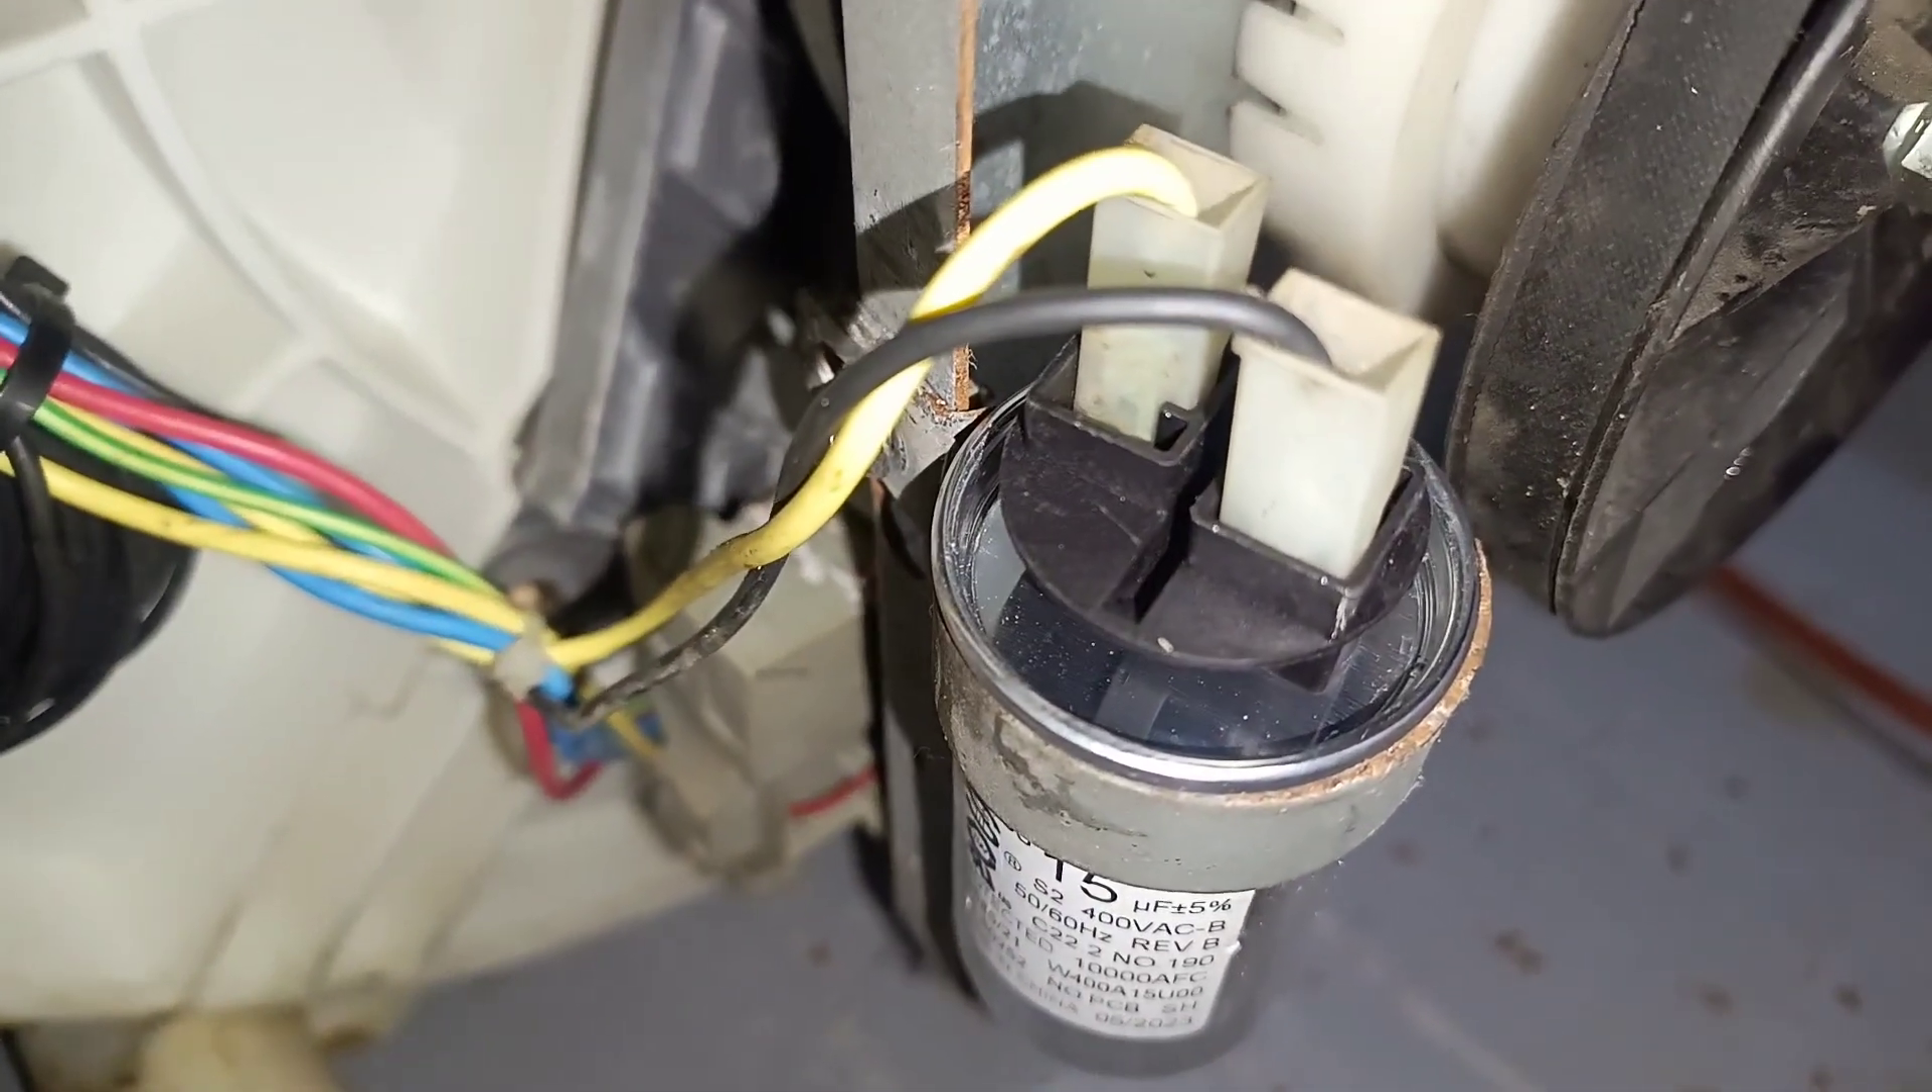Pronto aí, o capacitor instalado, o fio qualquer lado é lado.